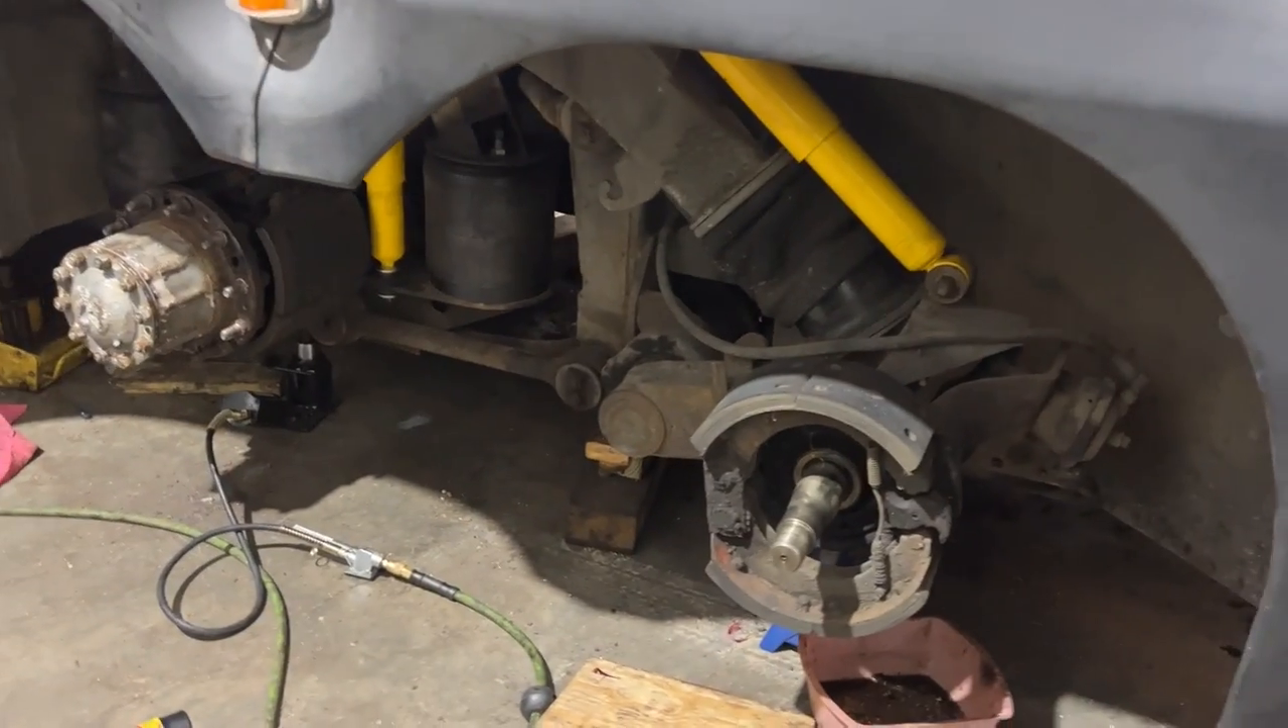This hub's getting ready to go back on. But we're just about got things back together here.